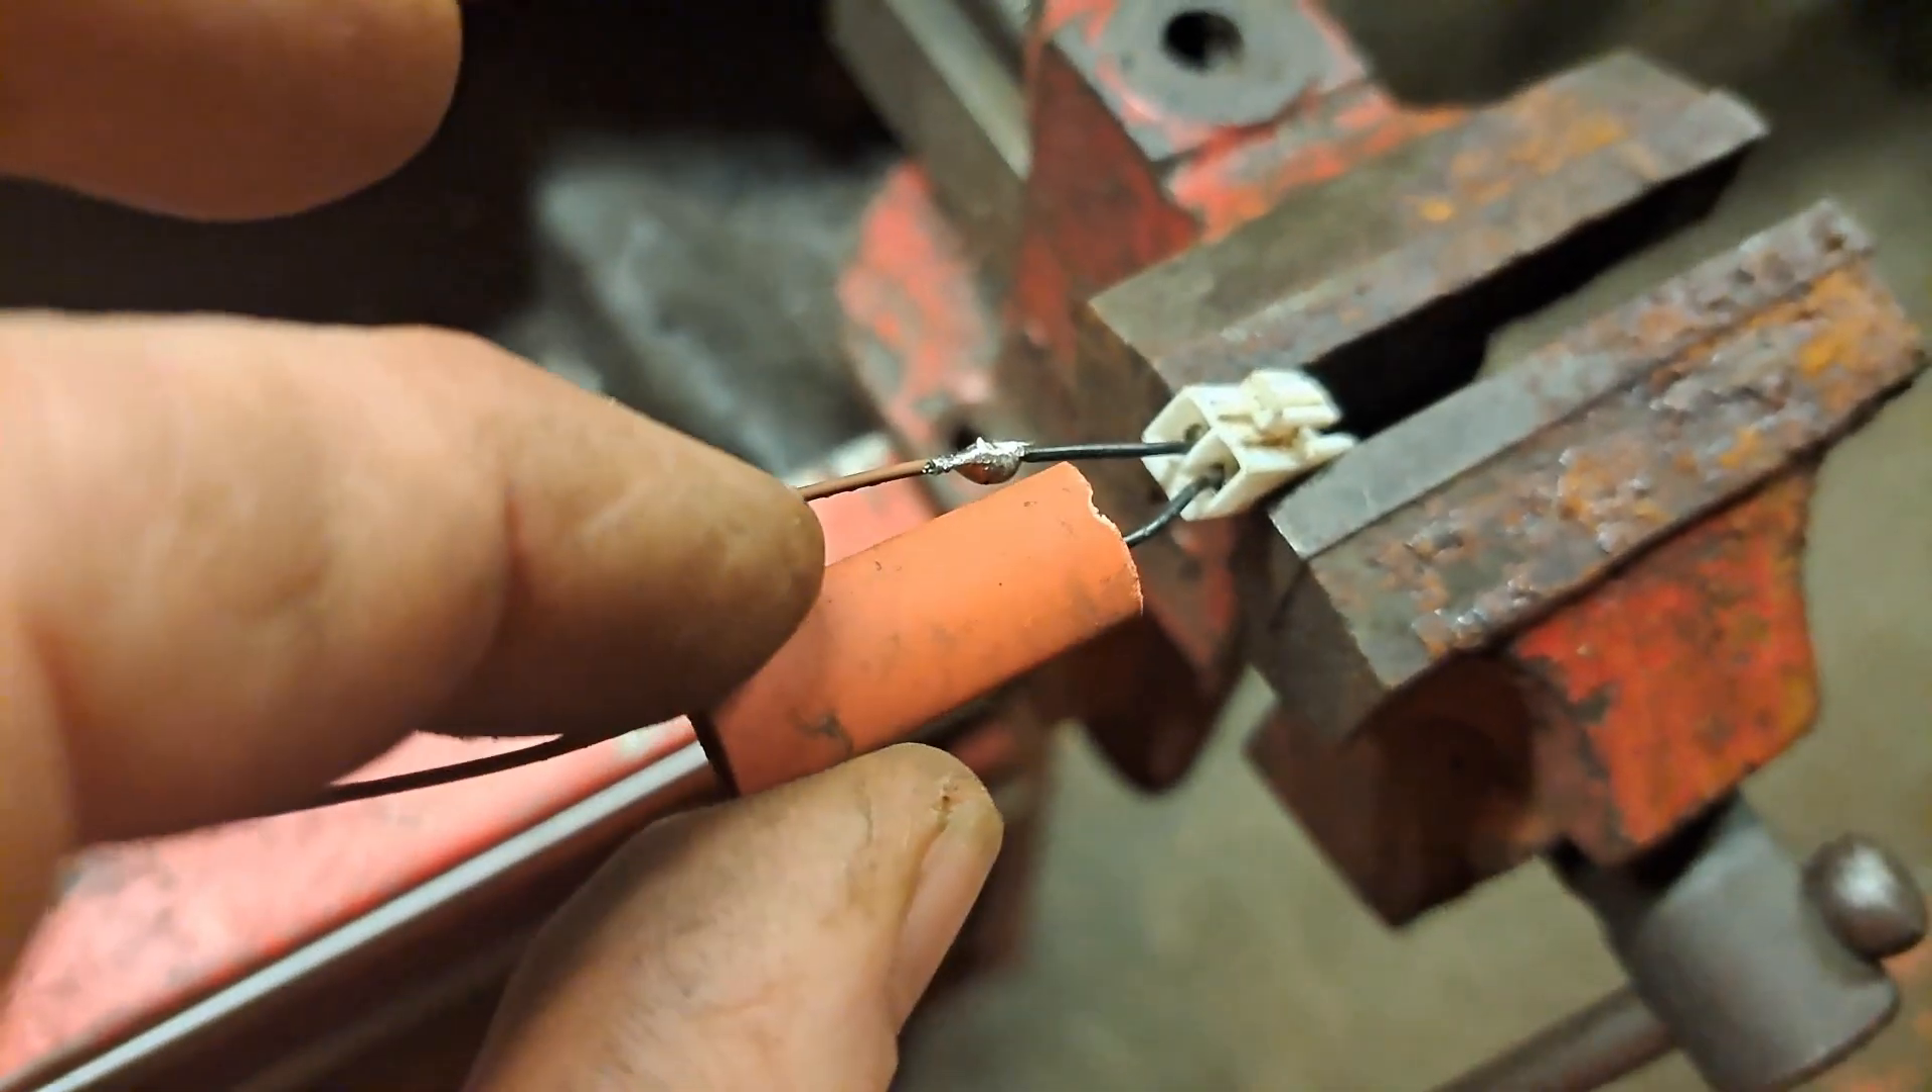We've got some heat shrink it's a little bit big for the job.